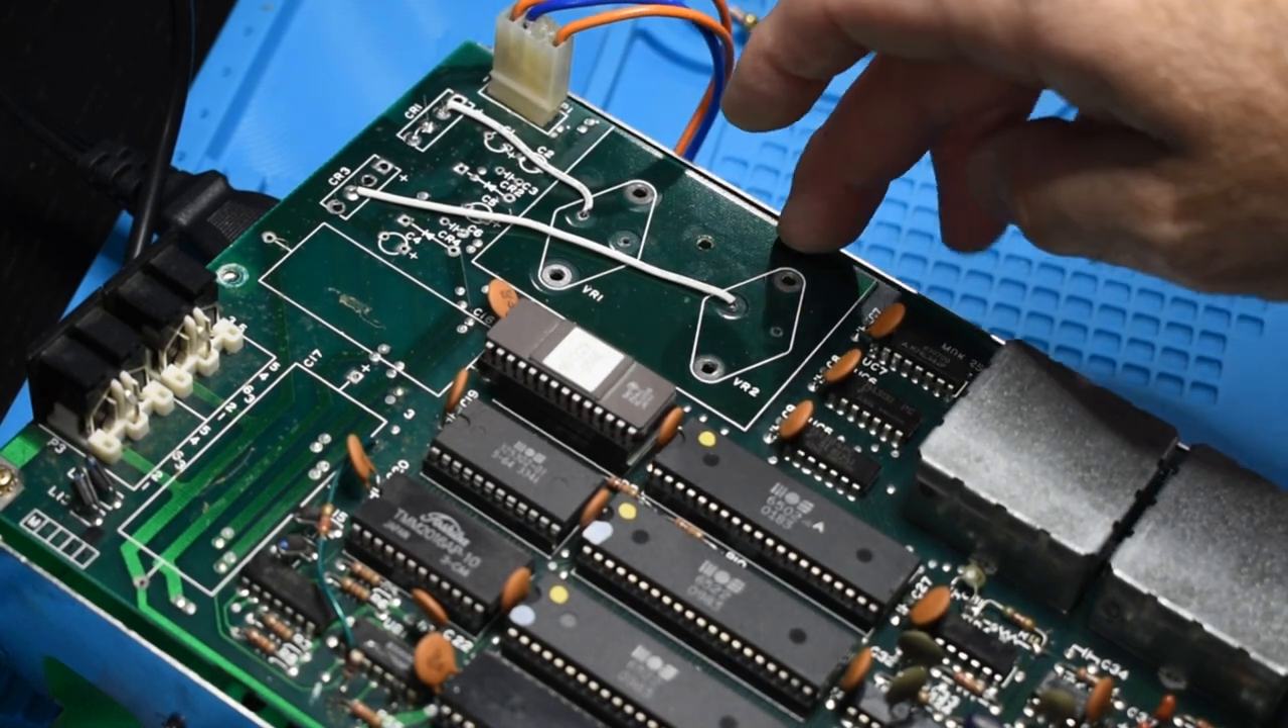So here we have all the components removed and jumpers coming from the appropriate places from the power connector.